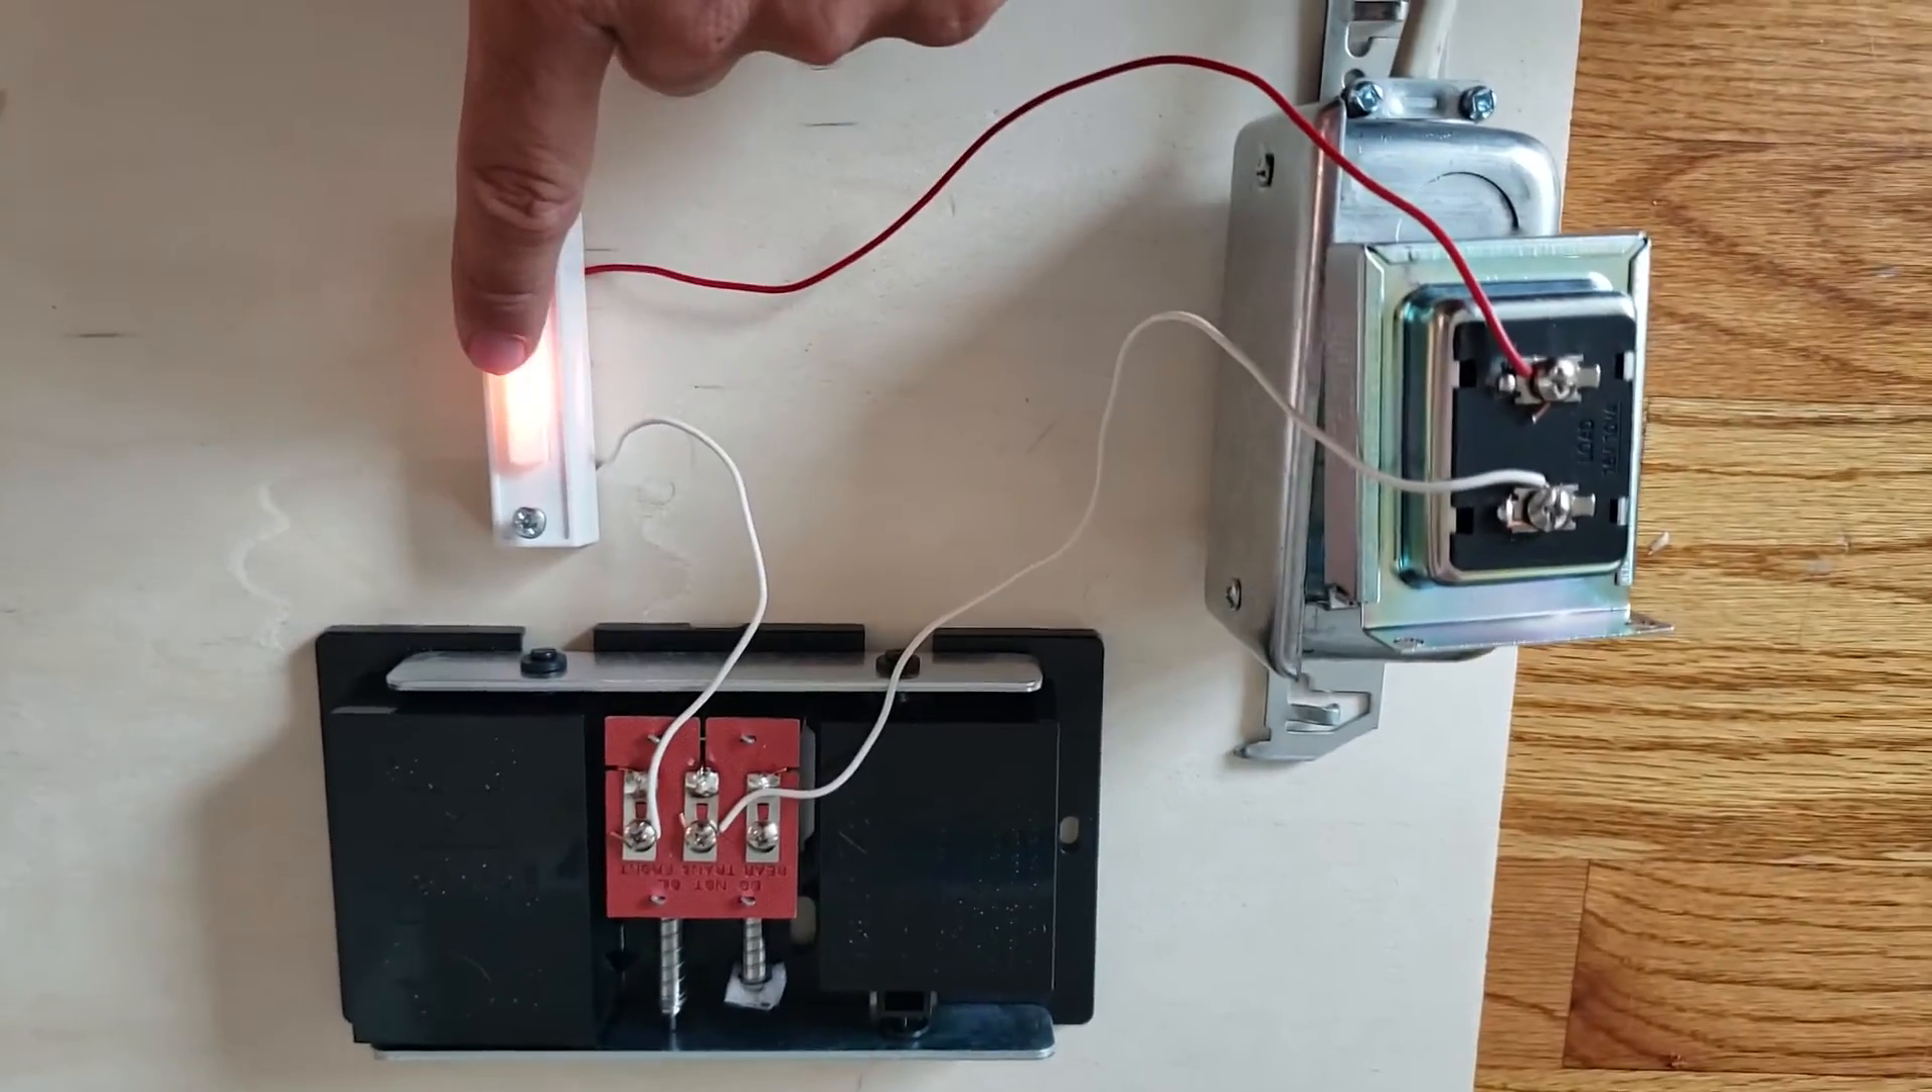We've got one side wired here to the doorbell and then the other side of the doorbell wired back to the transformer.